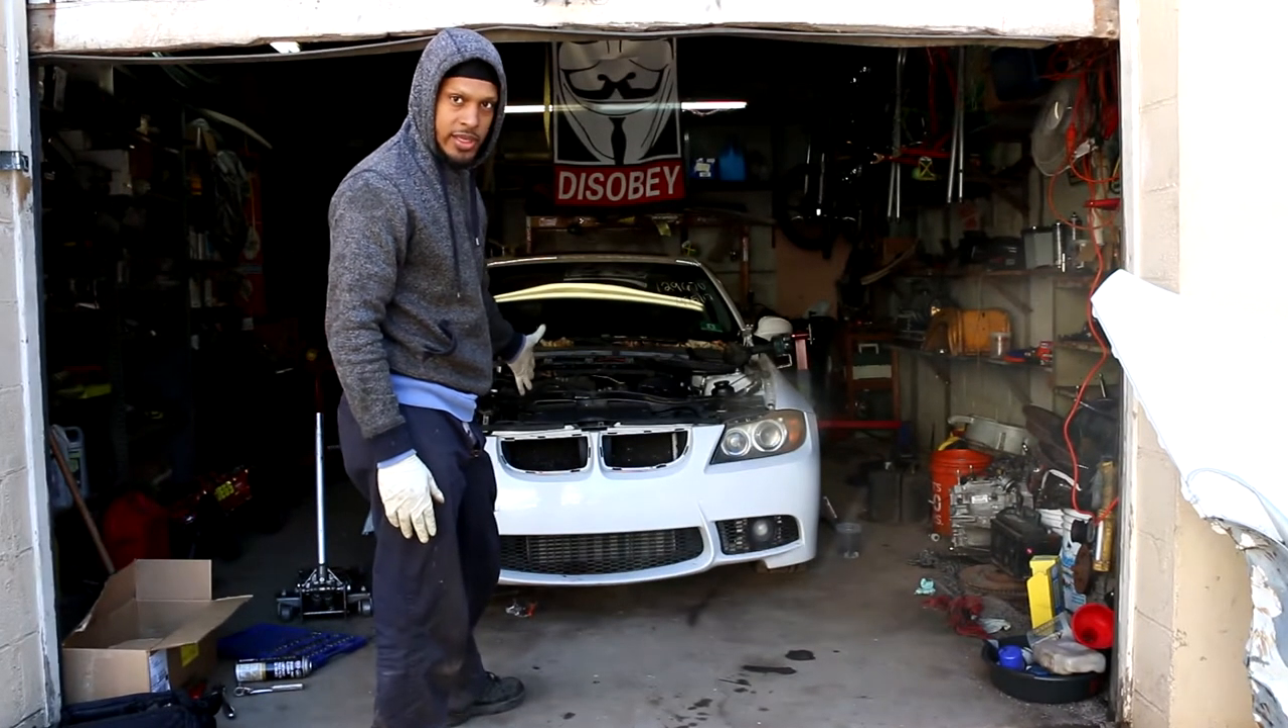As you can see i got the car in front of me i already removed the hood.